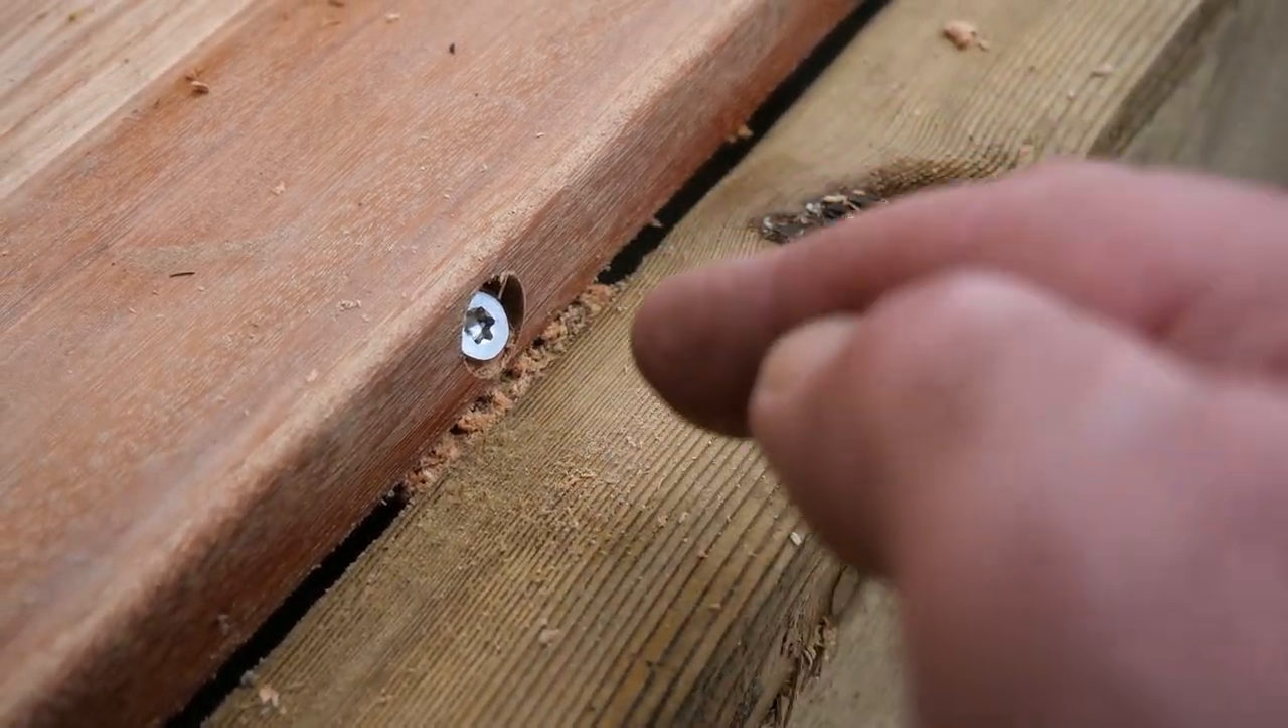As you can see, the screw's now sunken inside the wood, so from the top, you can't really see it.